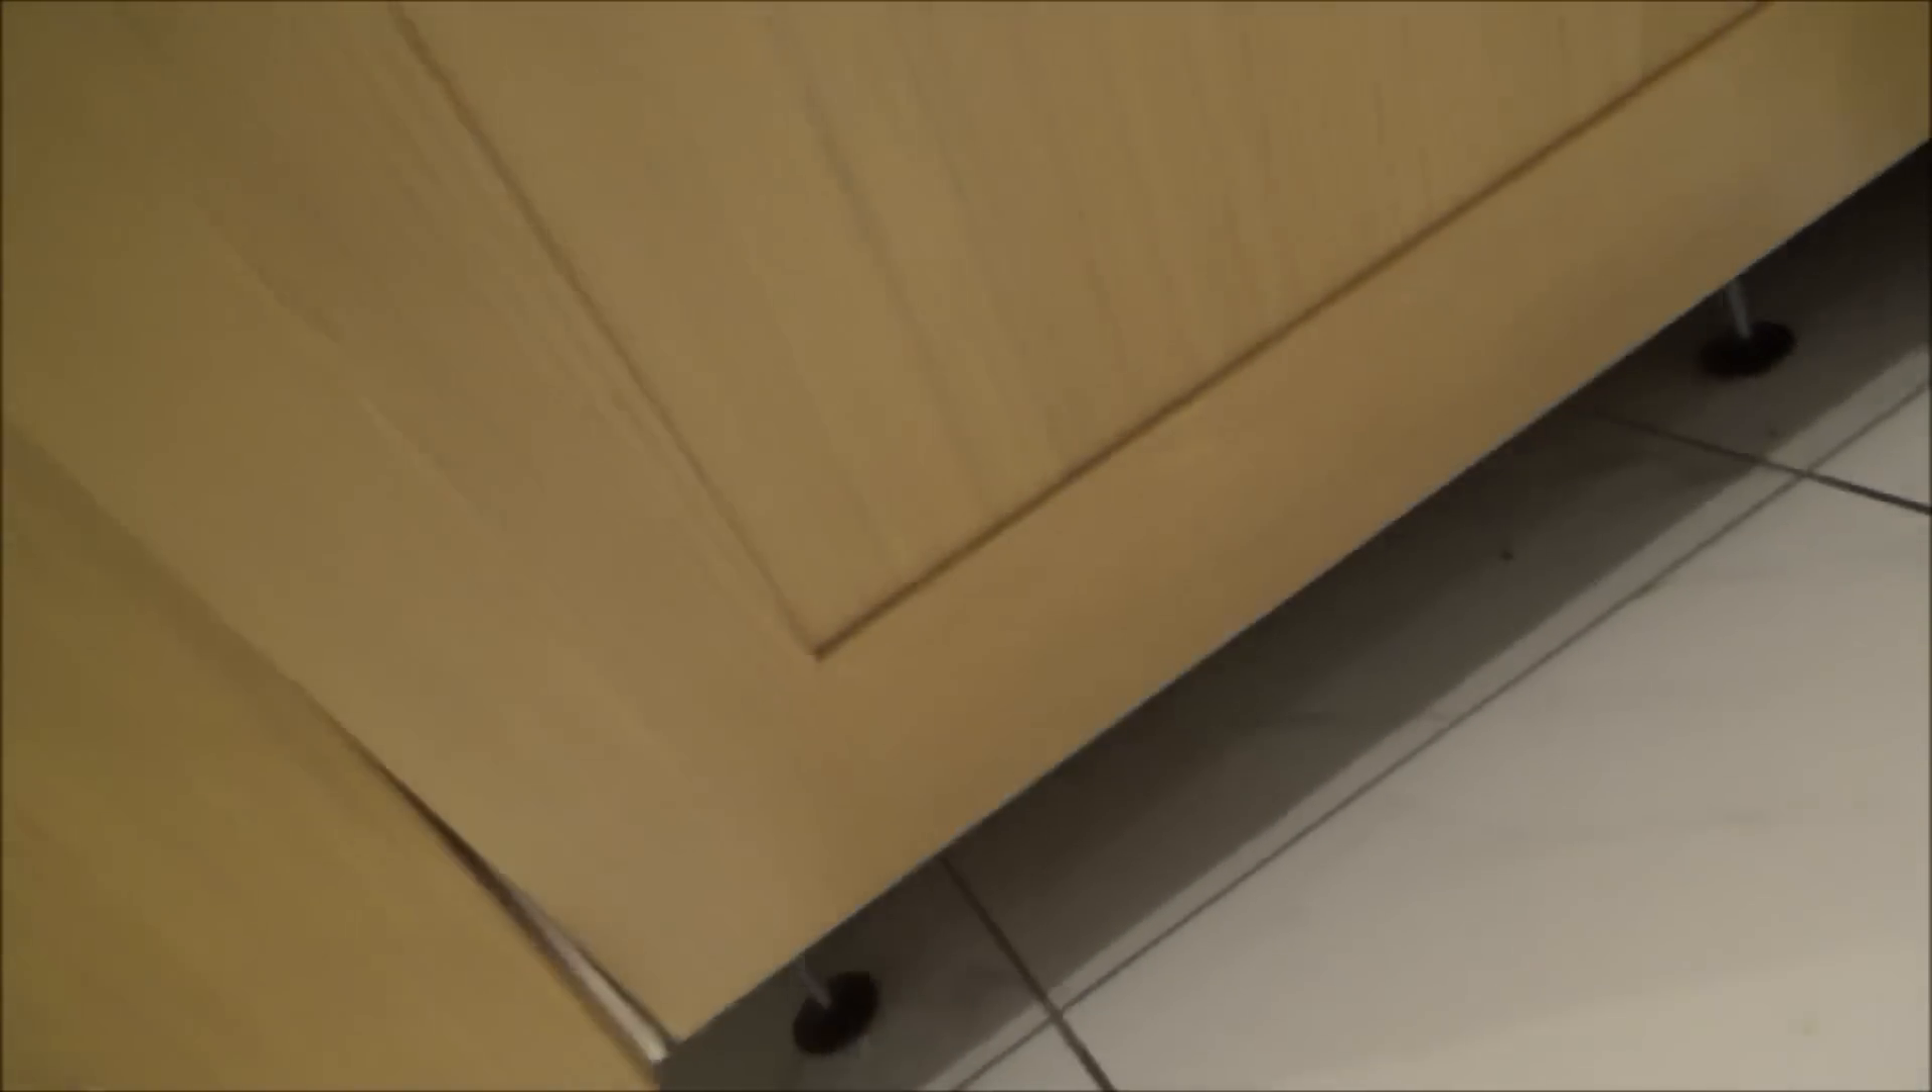And also I've removed the plinth from down below.